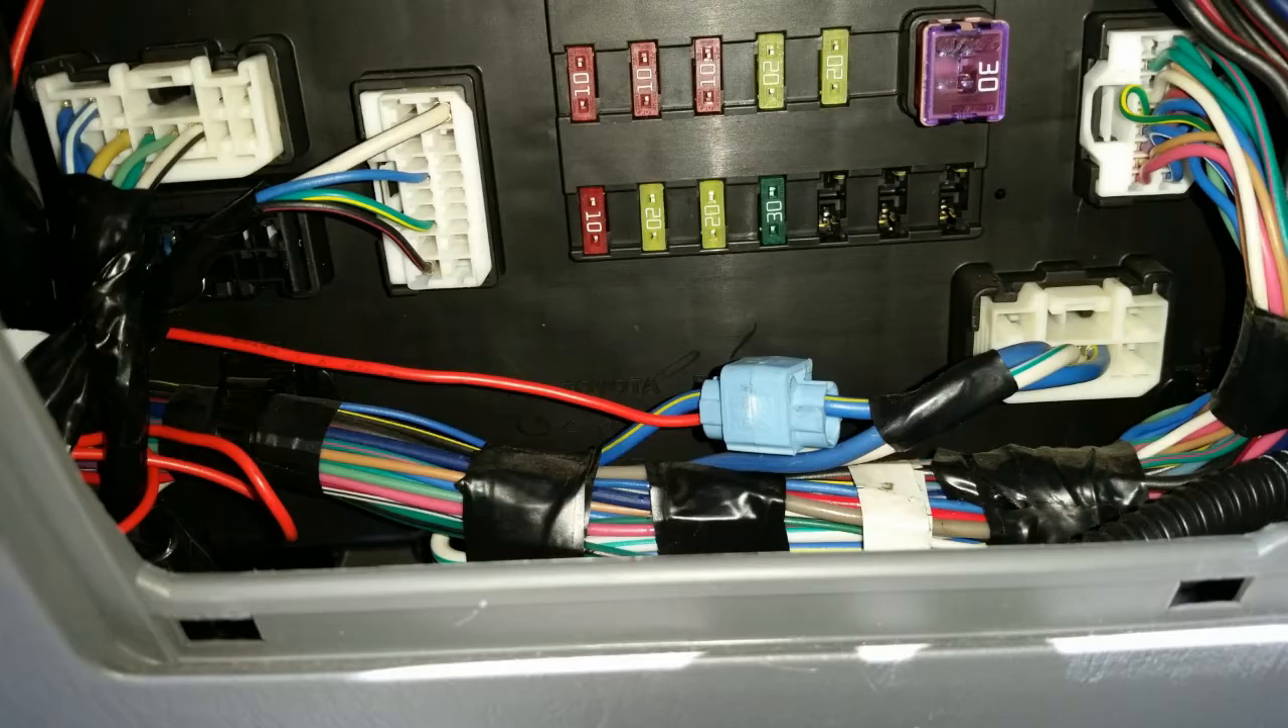So we connected this red wire to the ignition power circuit with a wire tap on the blue wire with yellow stripe.